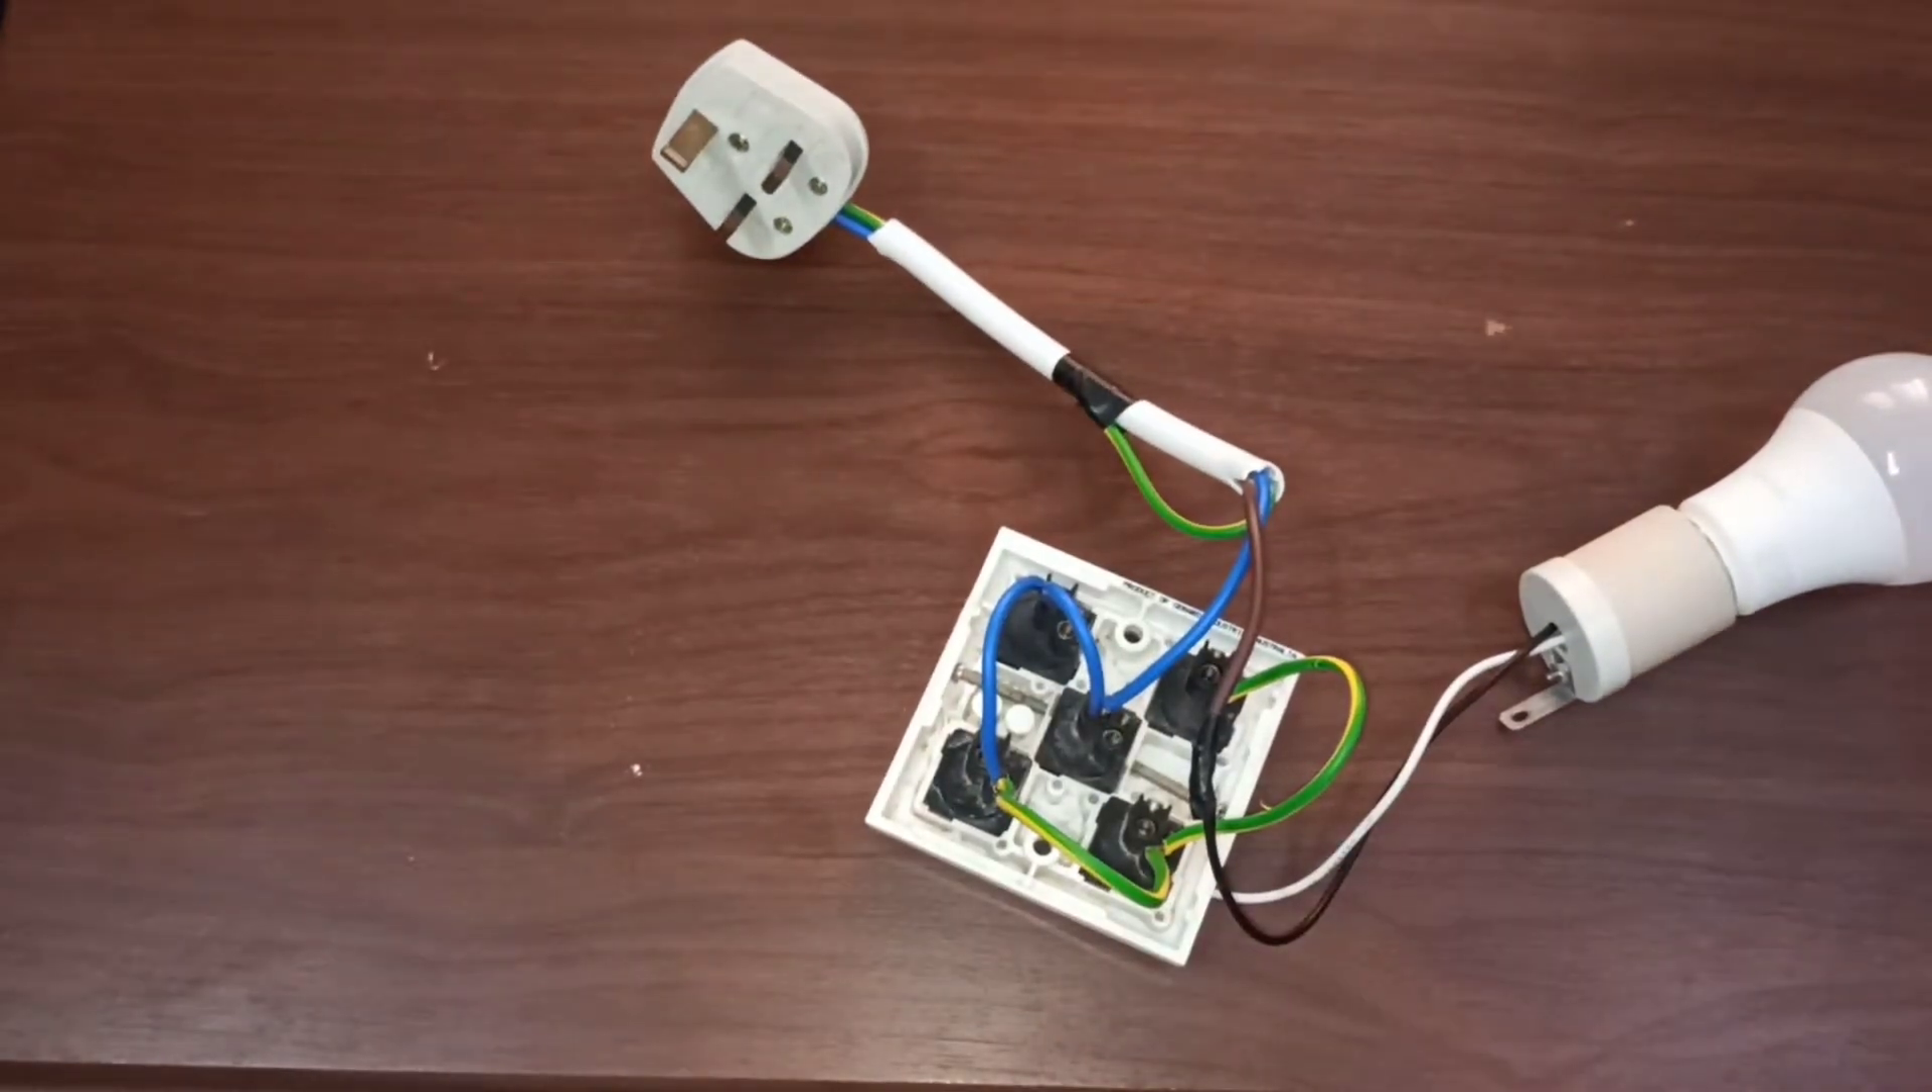तो मैंने यह वाइरिंग कर लिया है।